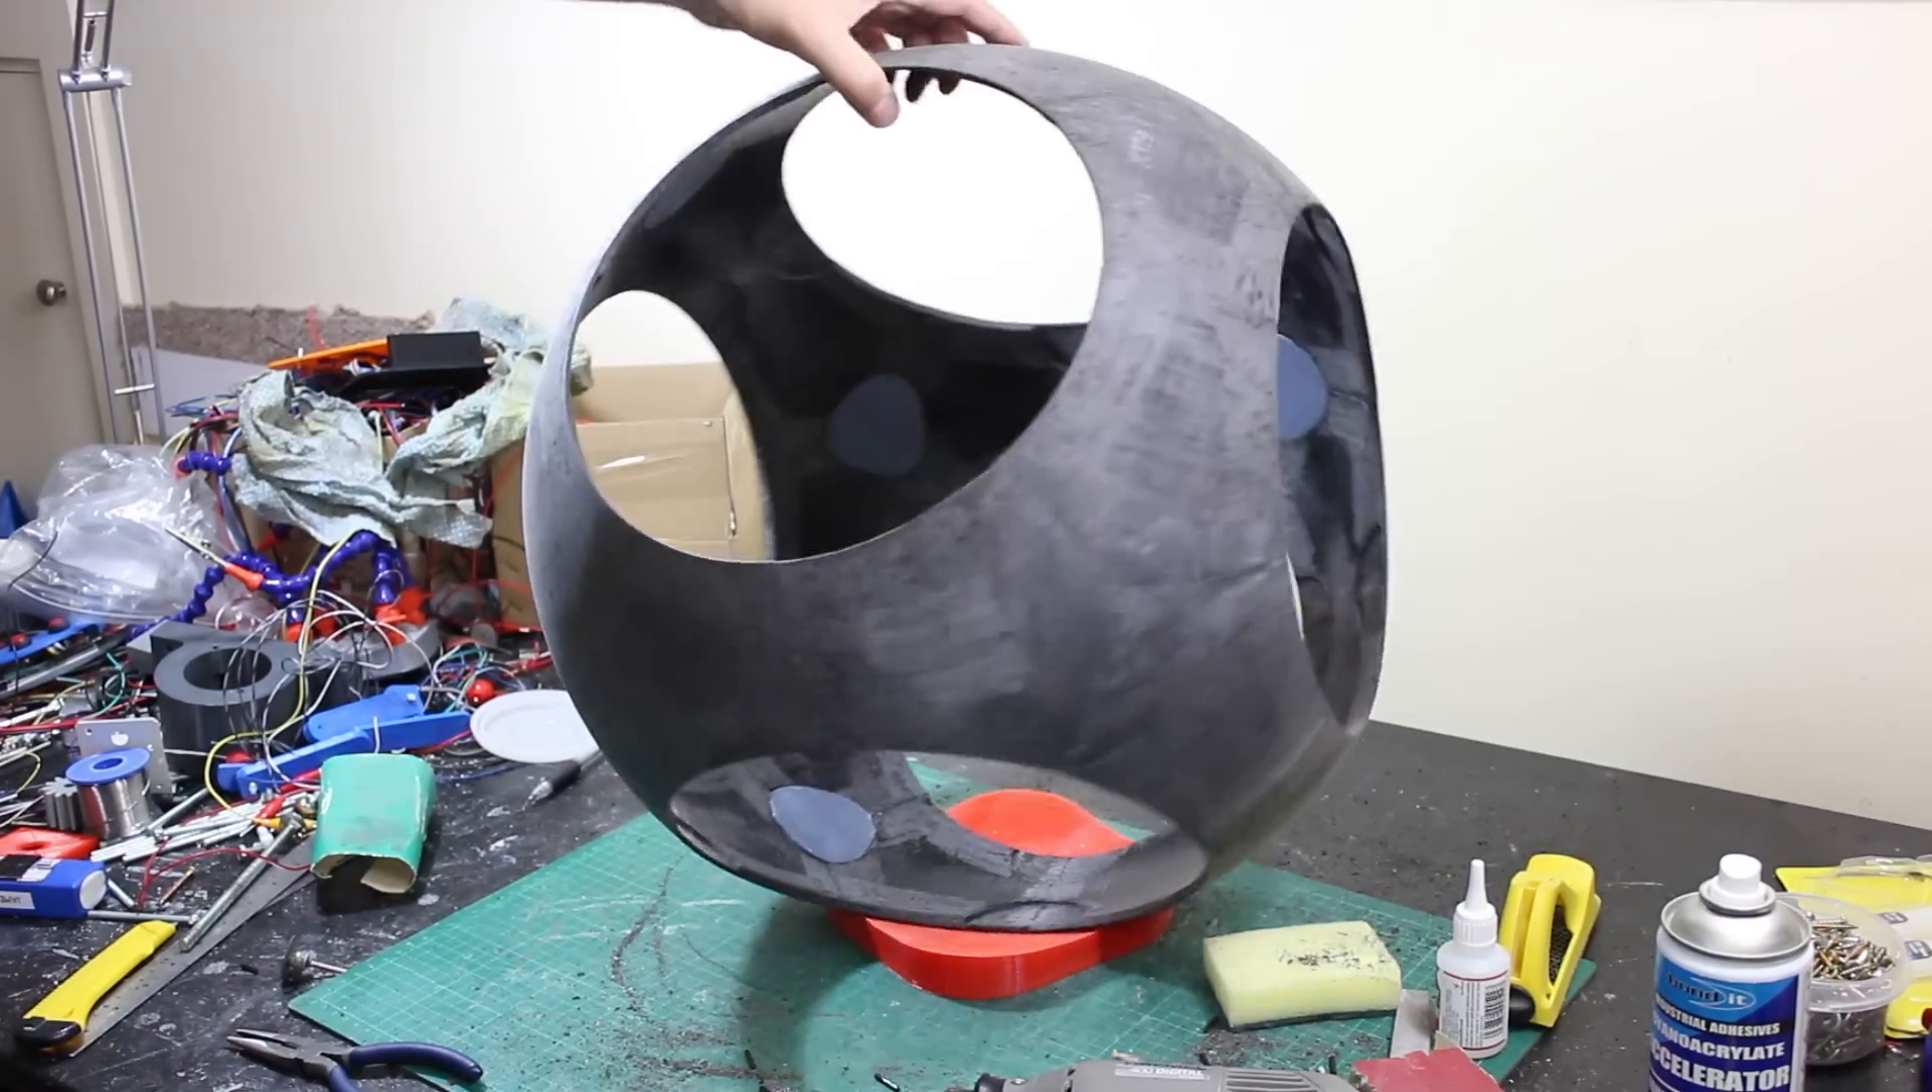Well, it's a bit later, and my whole ball is assembled, and of course, I've put everything together in my jig there, so we've got a perfect ball, hopefully.